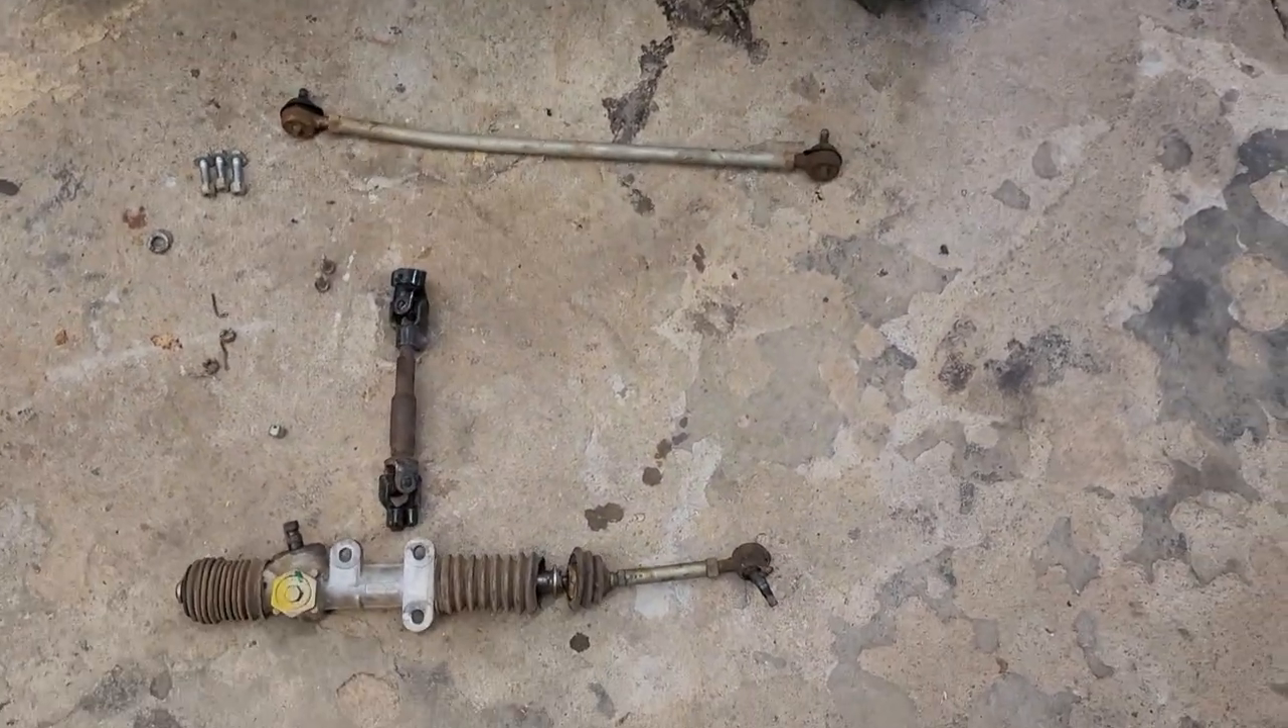And then you come over here and I've got the old steering arm and steering rack taken off.